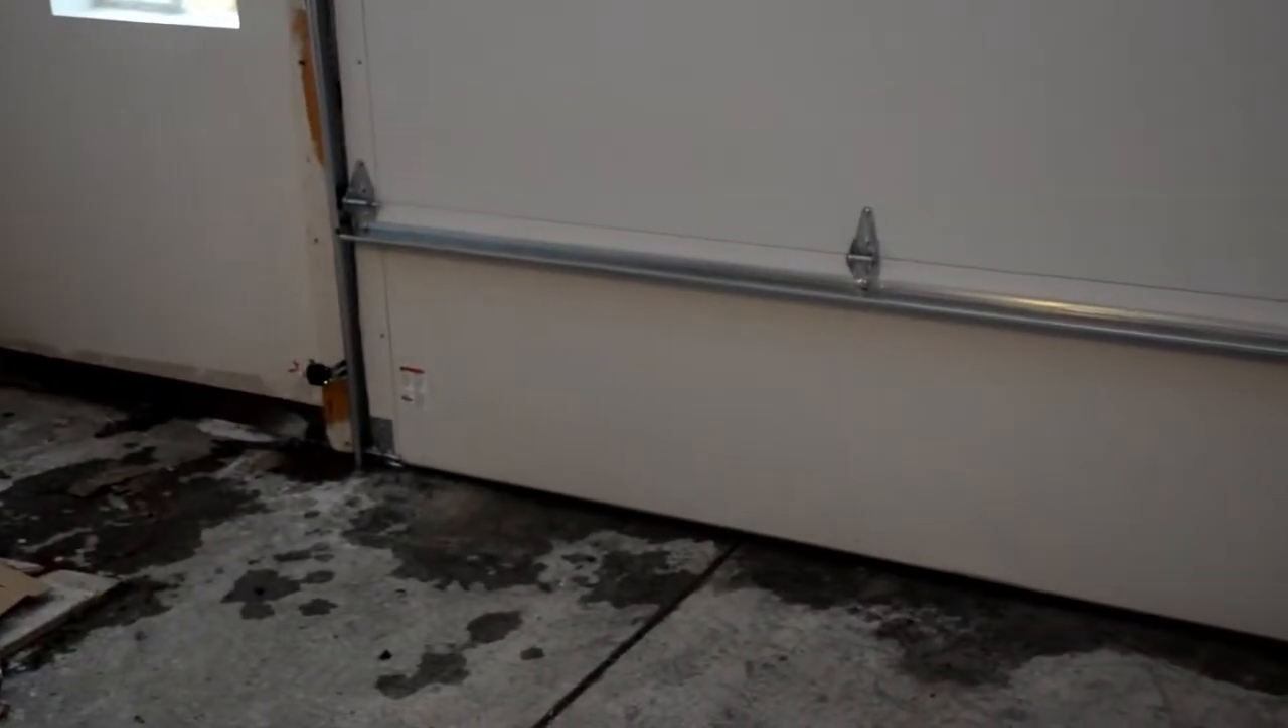Now you can see without overdriving your door you've got a full seal.